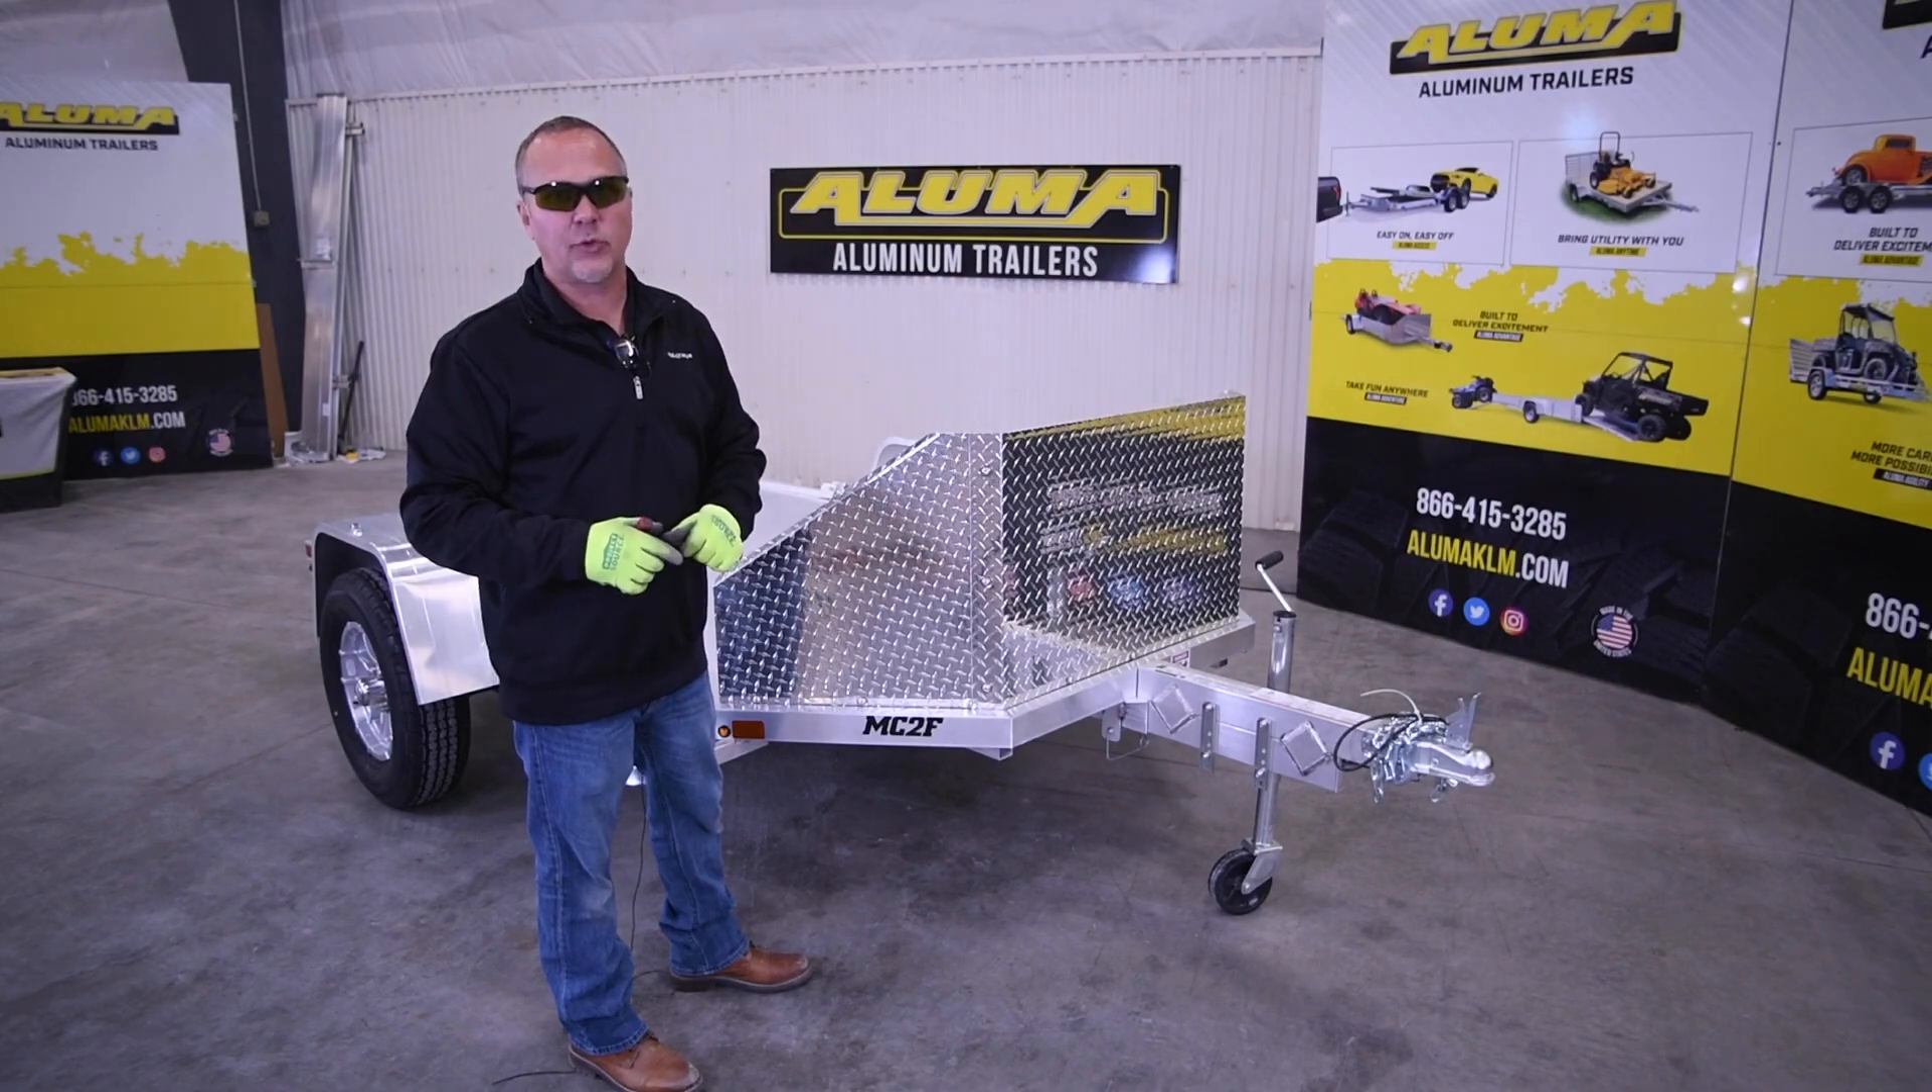Okay, now we've had the rock guard, all the bolts tightened, we've made sure everything's ready to go. That's the completion of the rock guard installation on the MC motorcycle trailer.